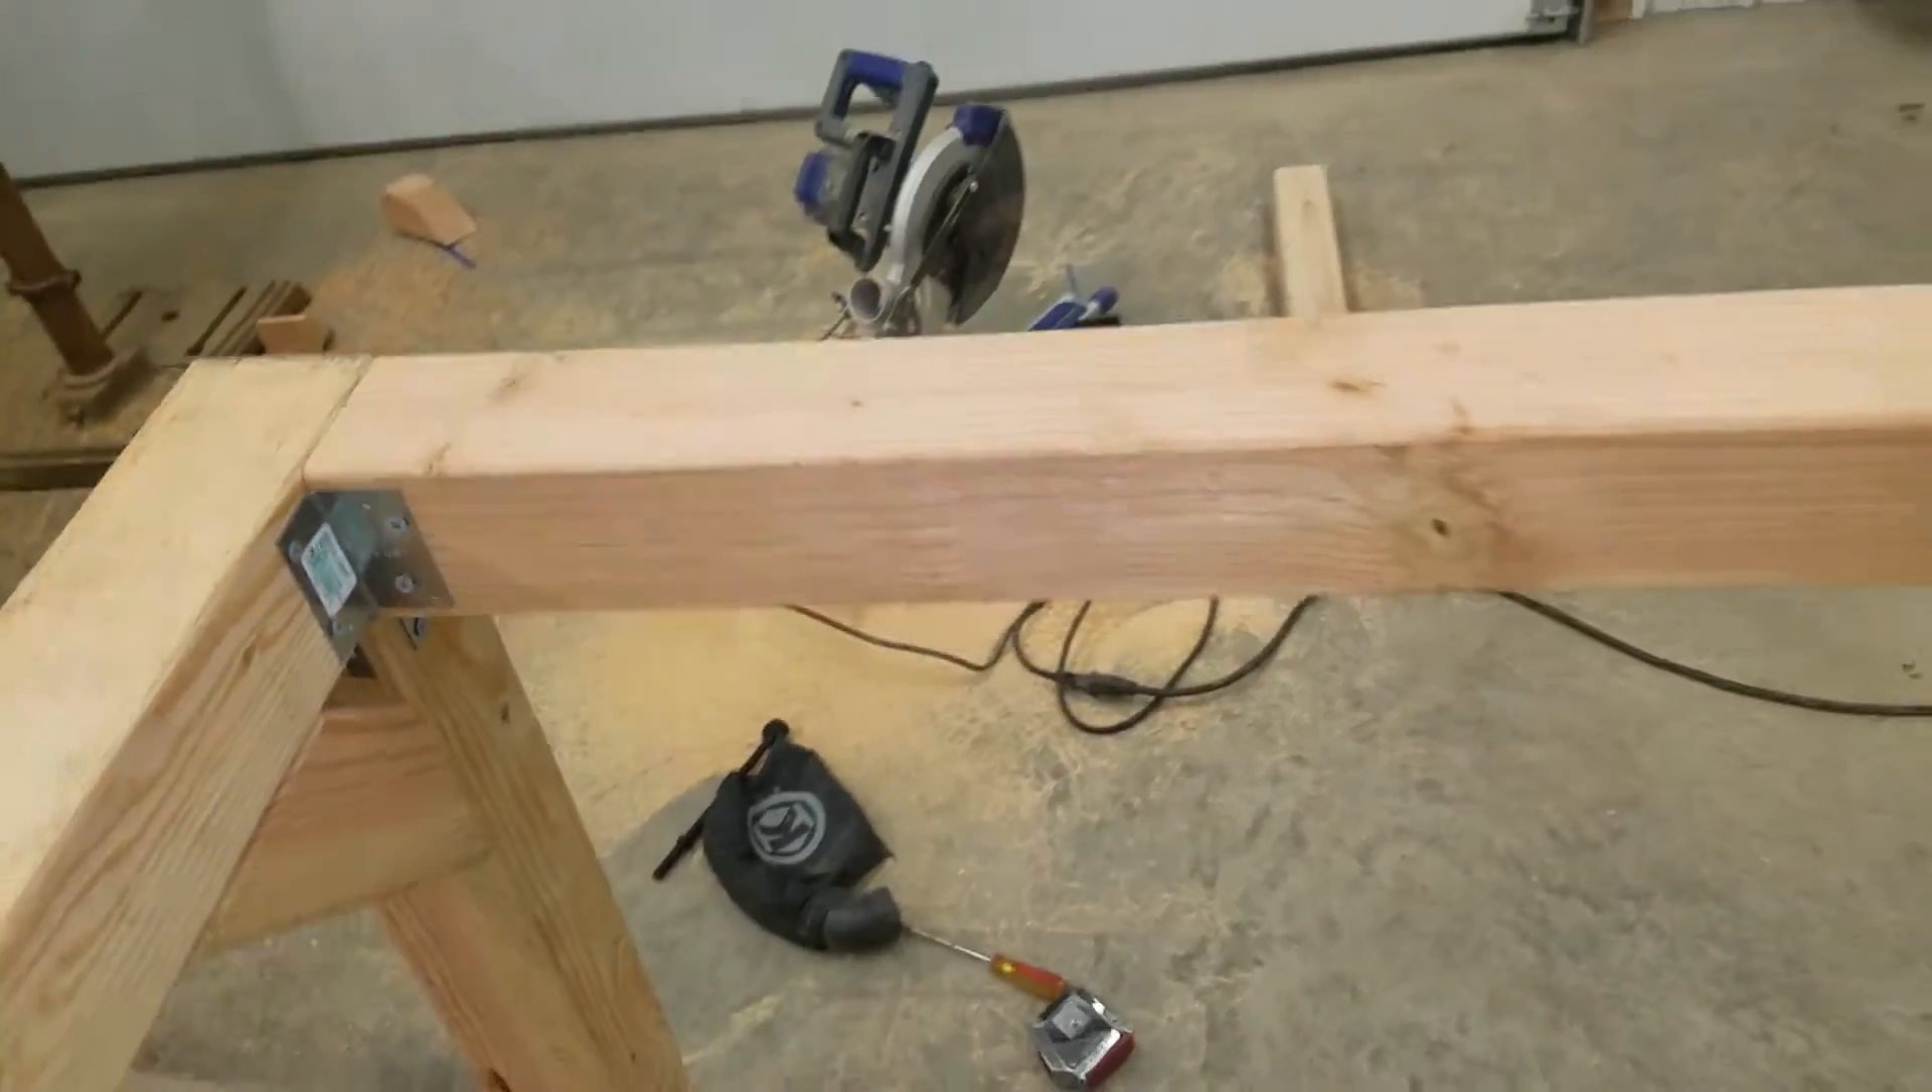So I've got the cross beams in place like this, like that.